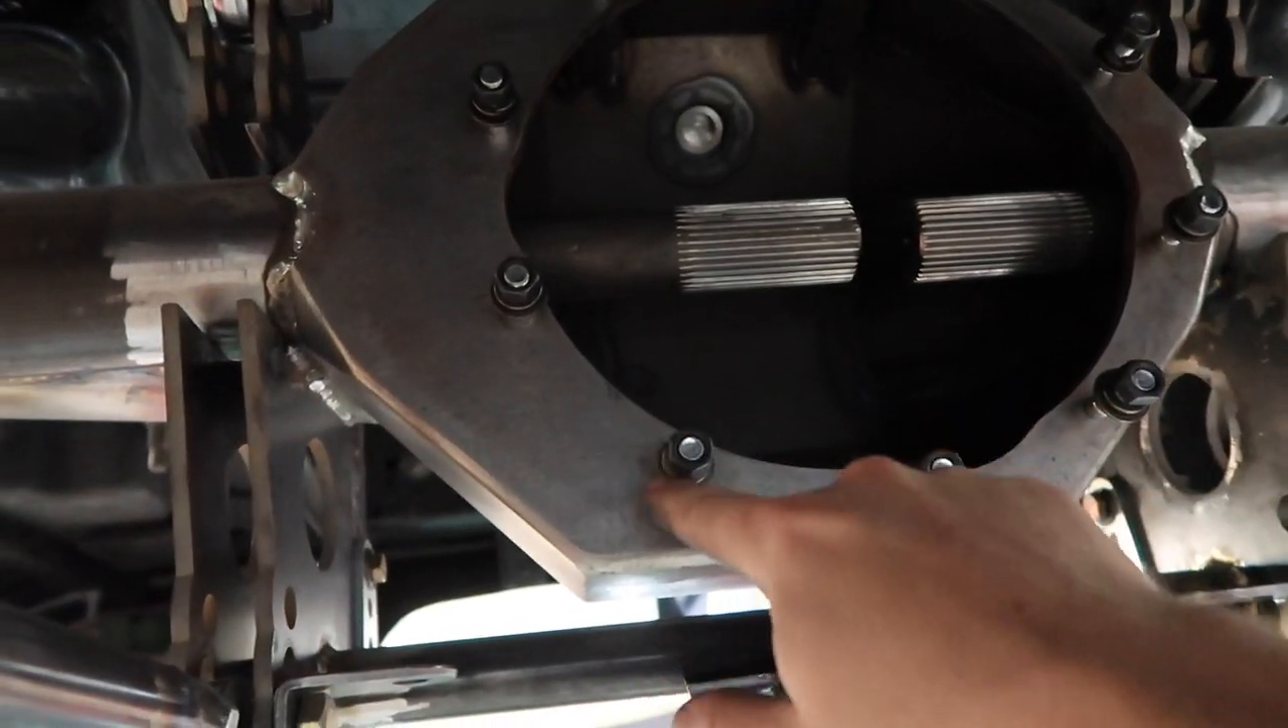Got all the studs put in the housing so it's ready to put the third member up in there.